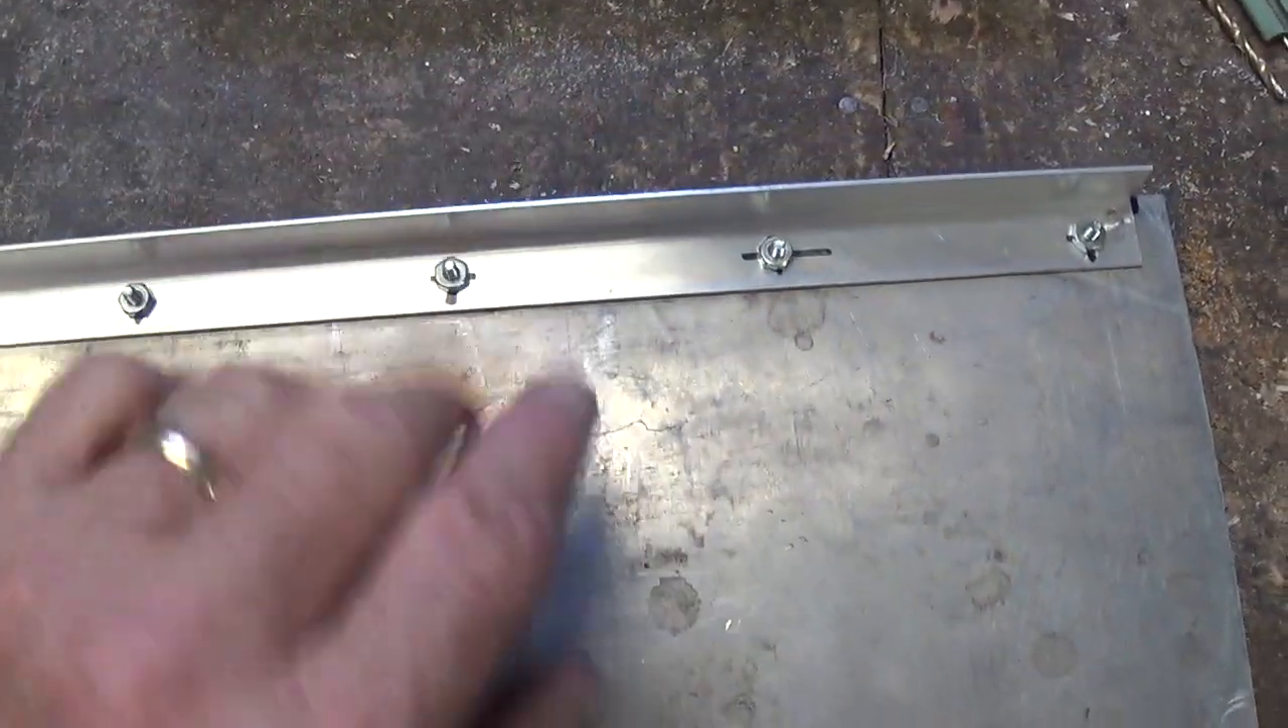Now with the right angle securely attached to our amplifier top plate with screws and nuts, we're ready to continue the process to attach the front panel.